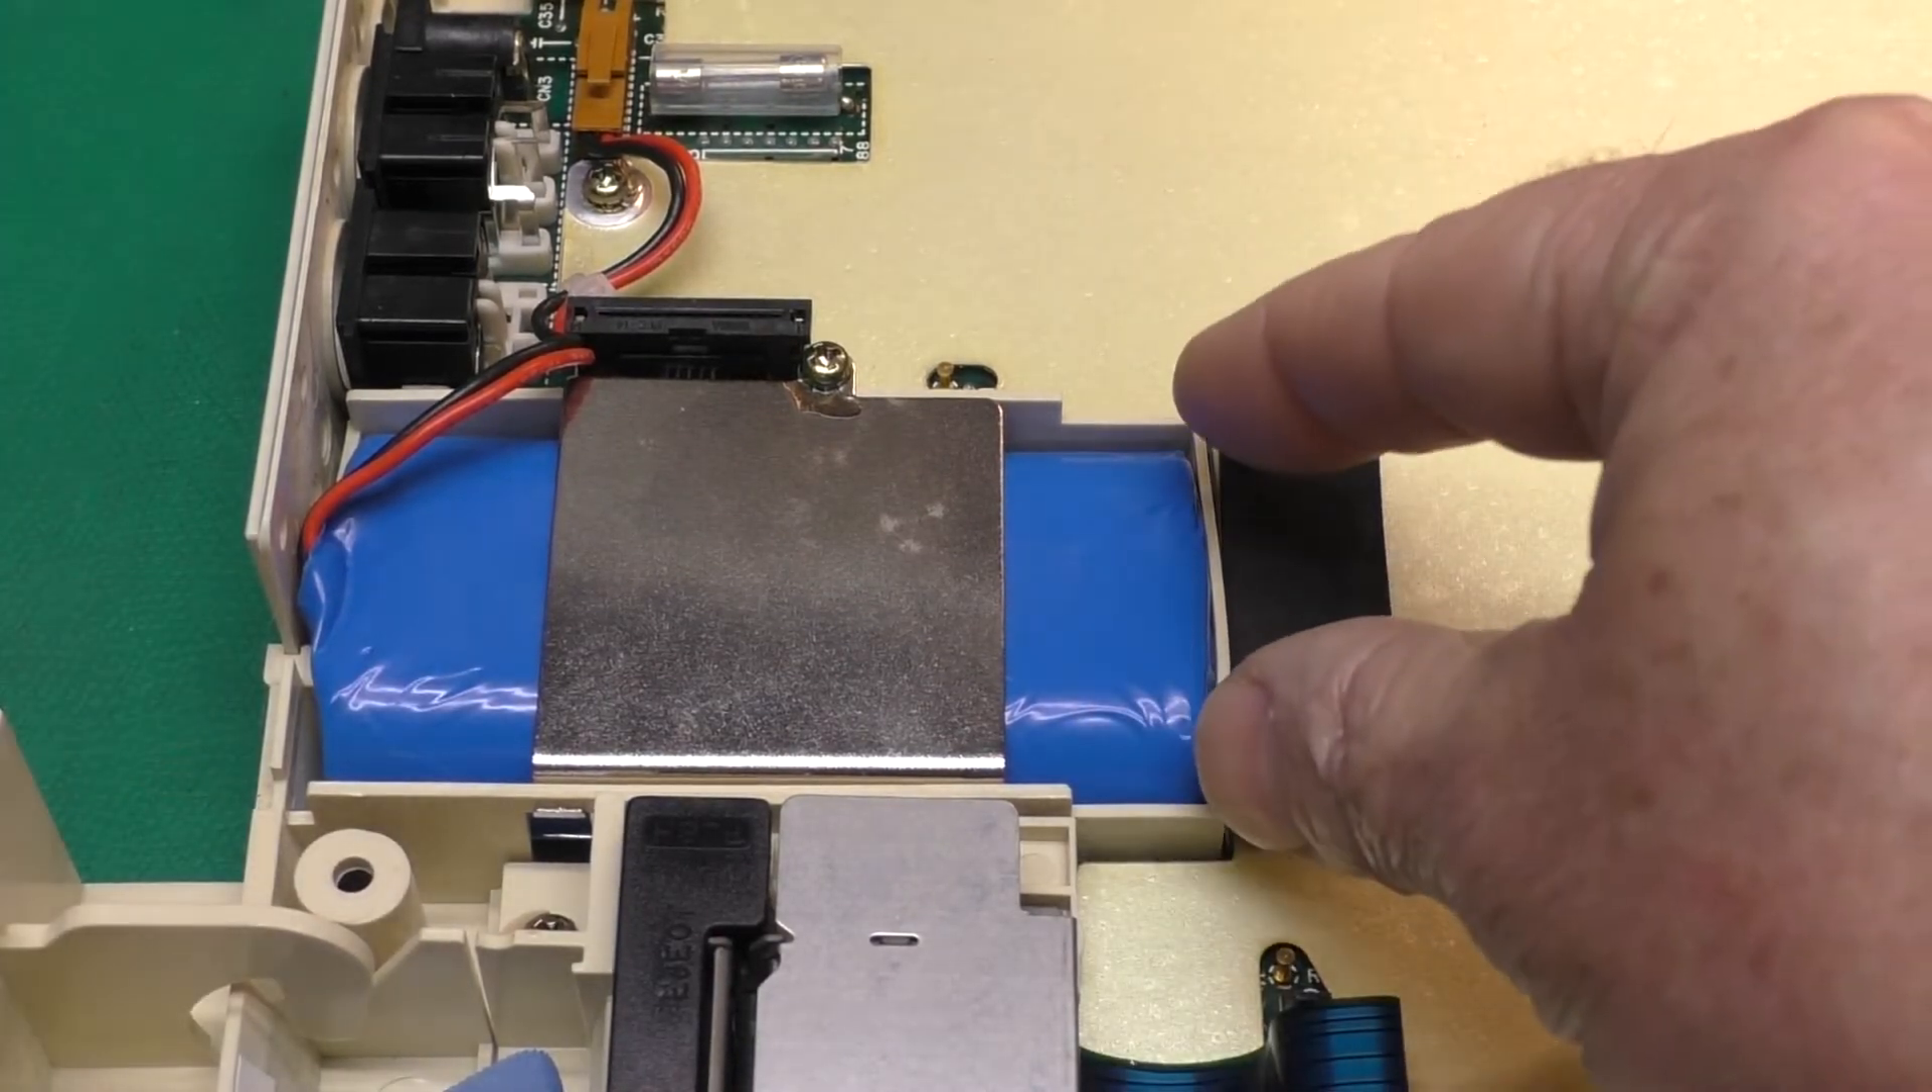Well, we've got our new pack installed in the HX20.